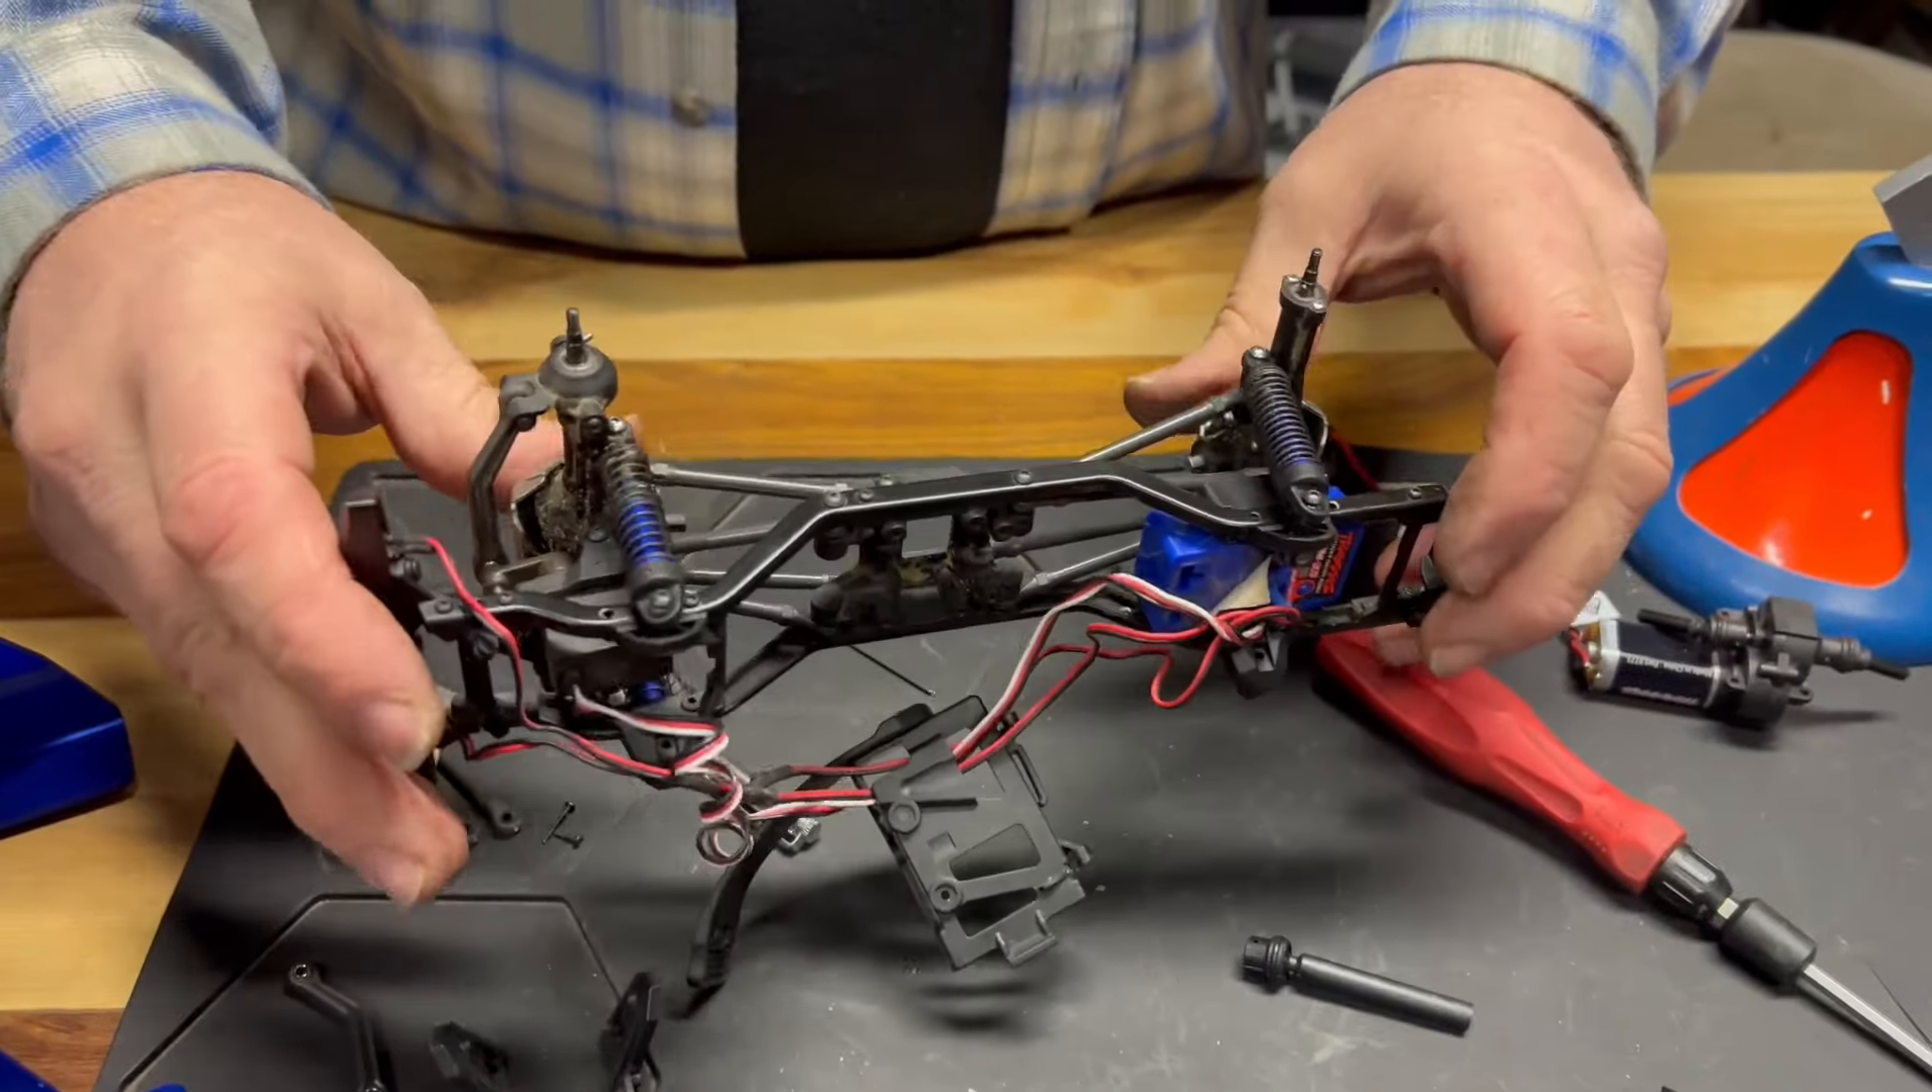So all the shocks are in, the shock towers are in, long arms done.